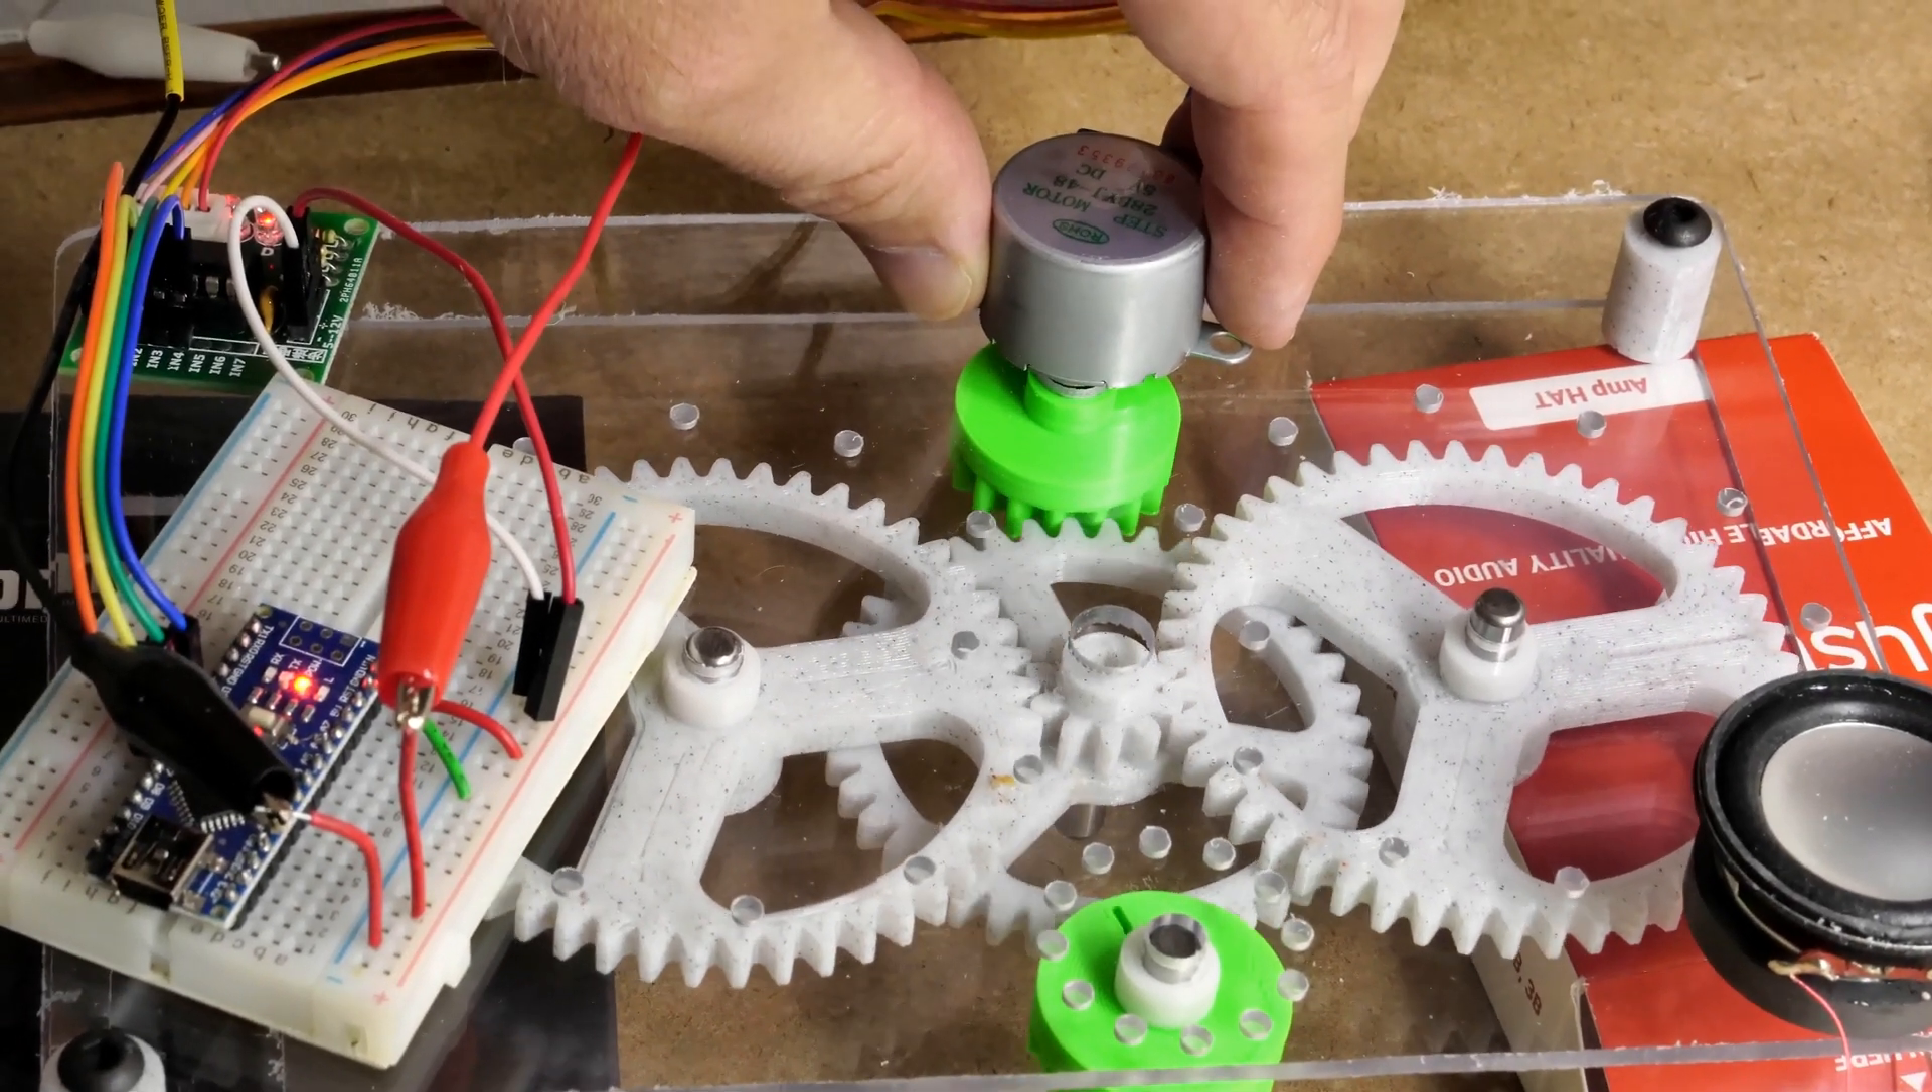But what's not good is that the, that the stepper motor is actually not locked down yet.